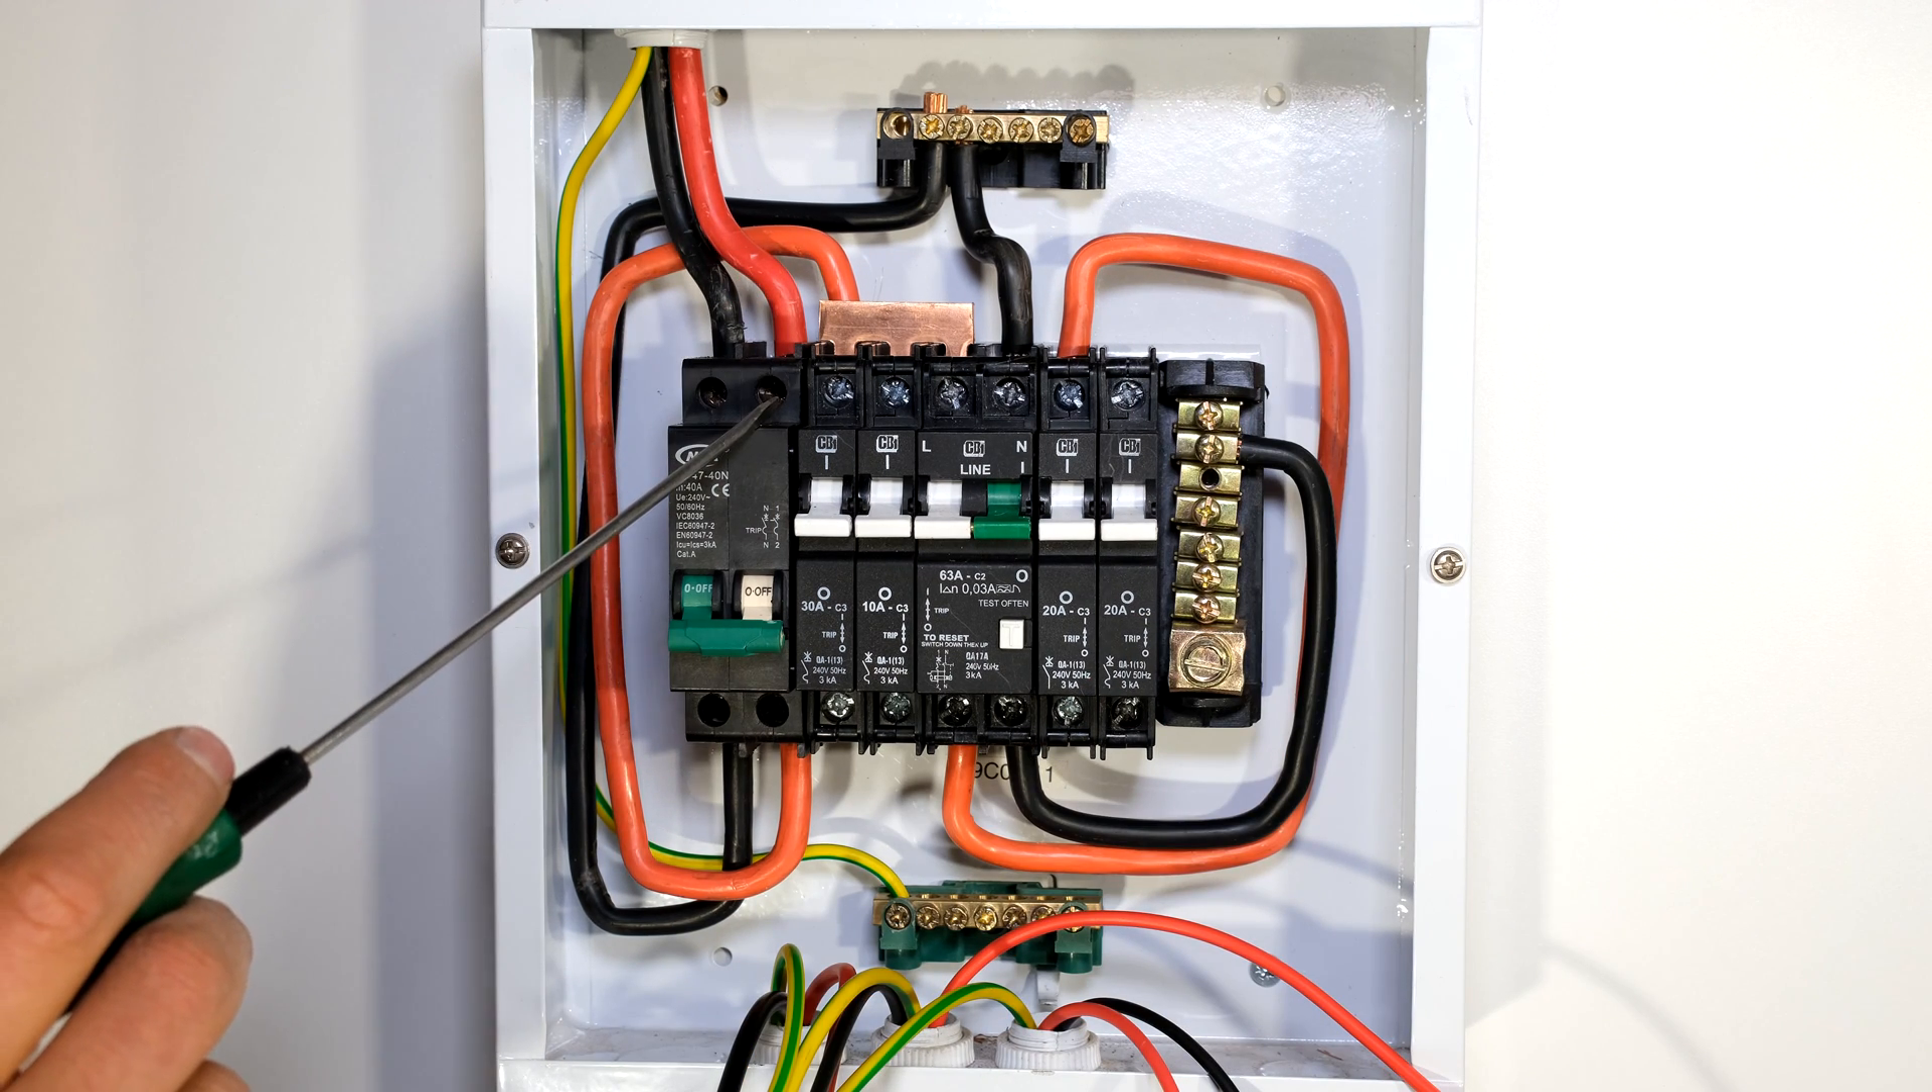Right now we've connected the live and the neutral to this circuit breaker.